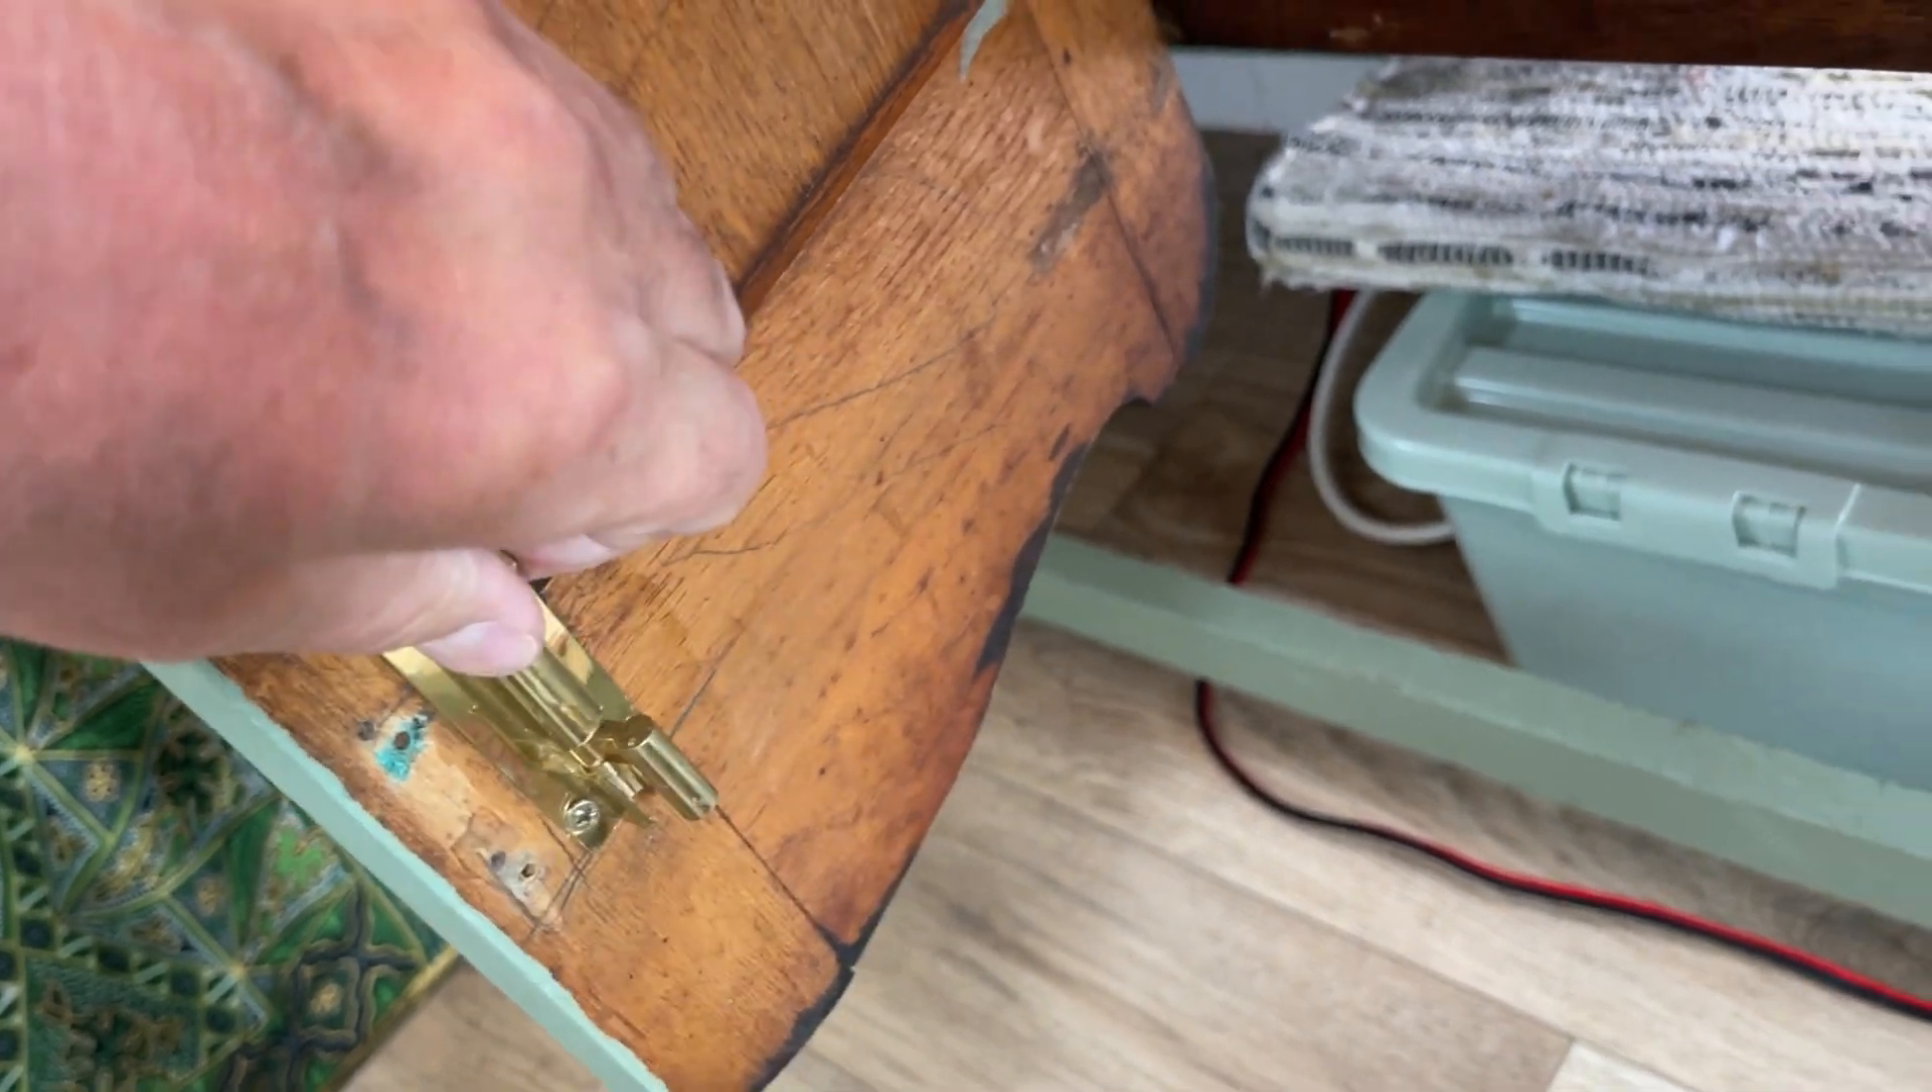I put a fastener on the uh the little cupboard to stop that opening when we're driving.